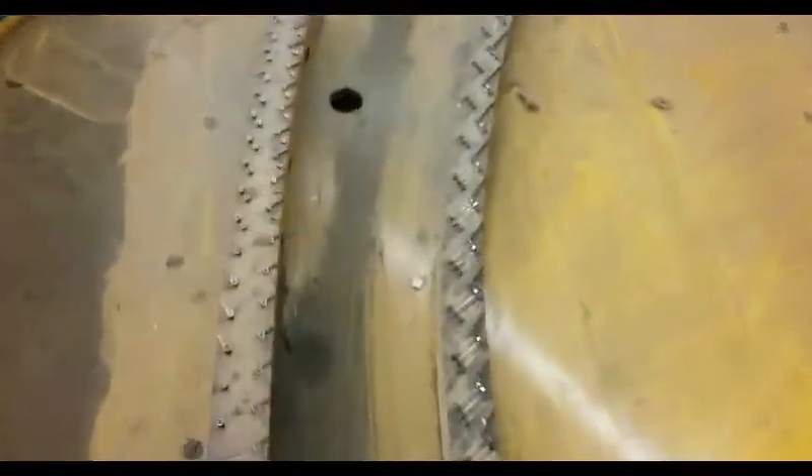I'm going to take all these pins out i've started taking them out already actually.